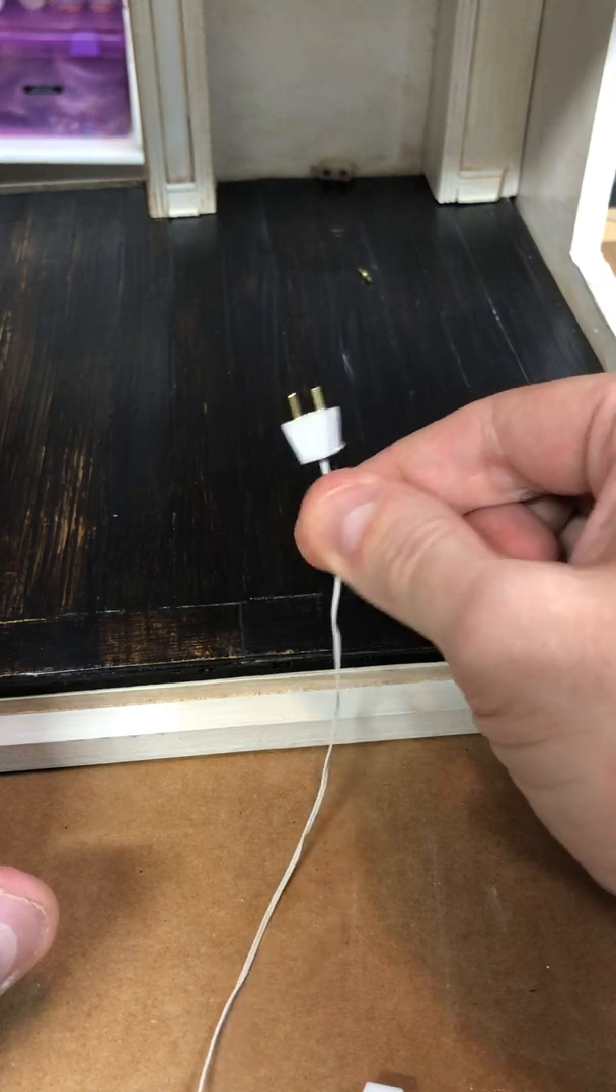Now you've got a kind of reassembled plug.